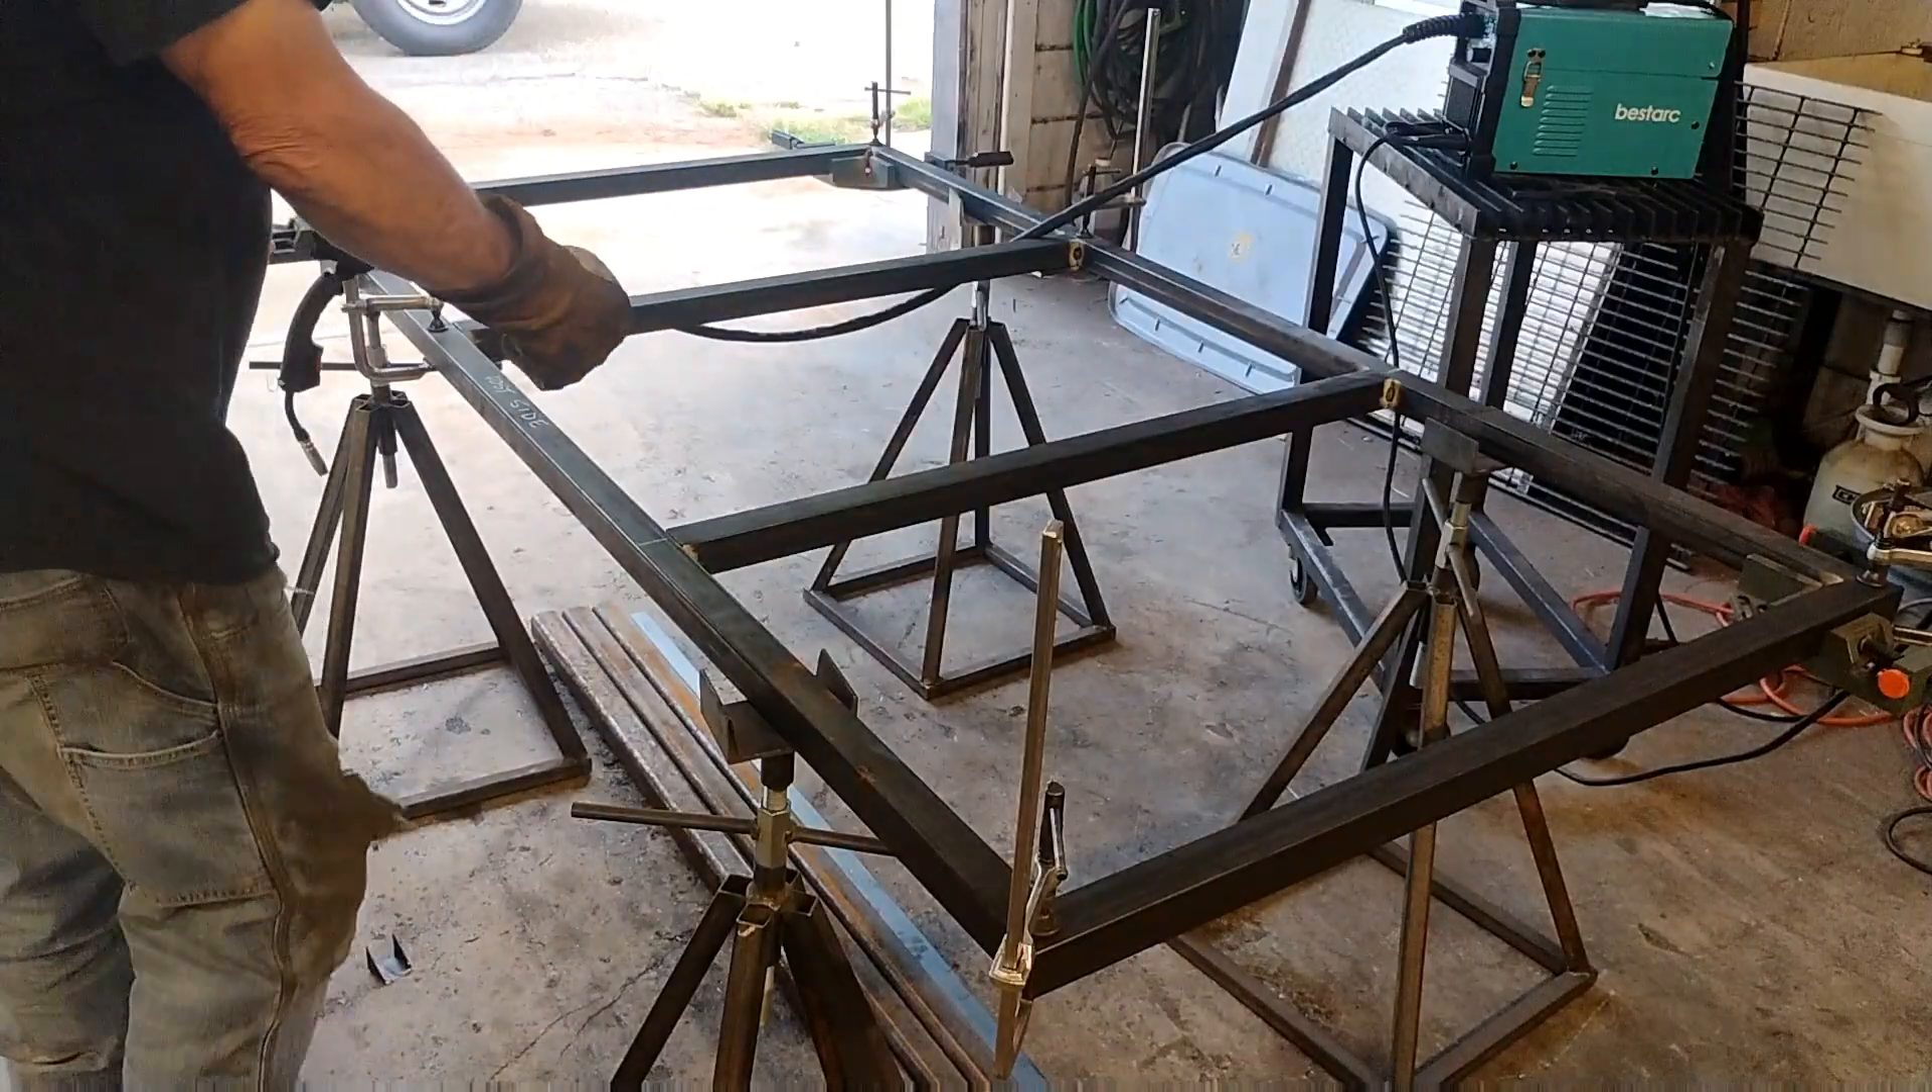So now I've got all my pieces assembled and tacked, um, got top, bottom, the sides, in the middle.